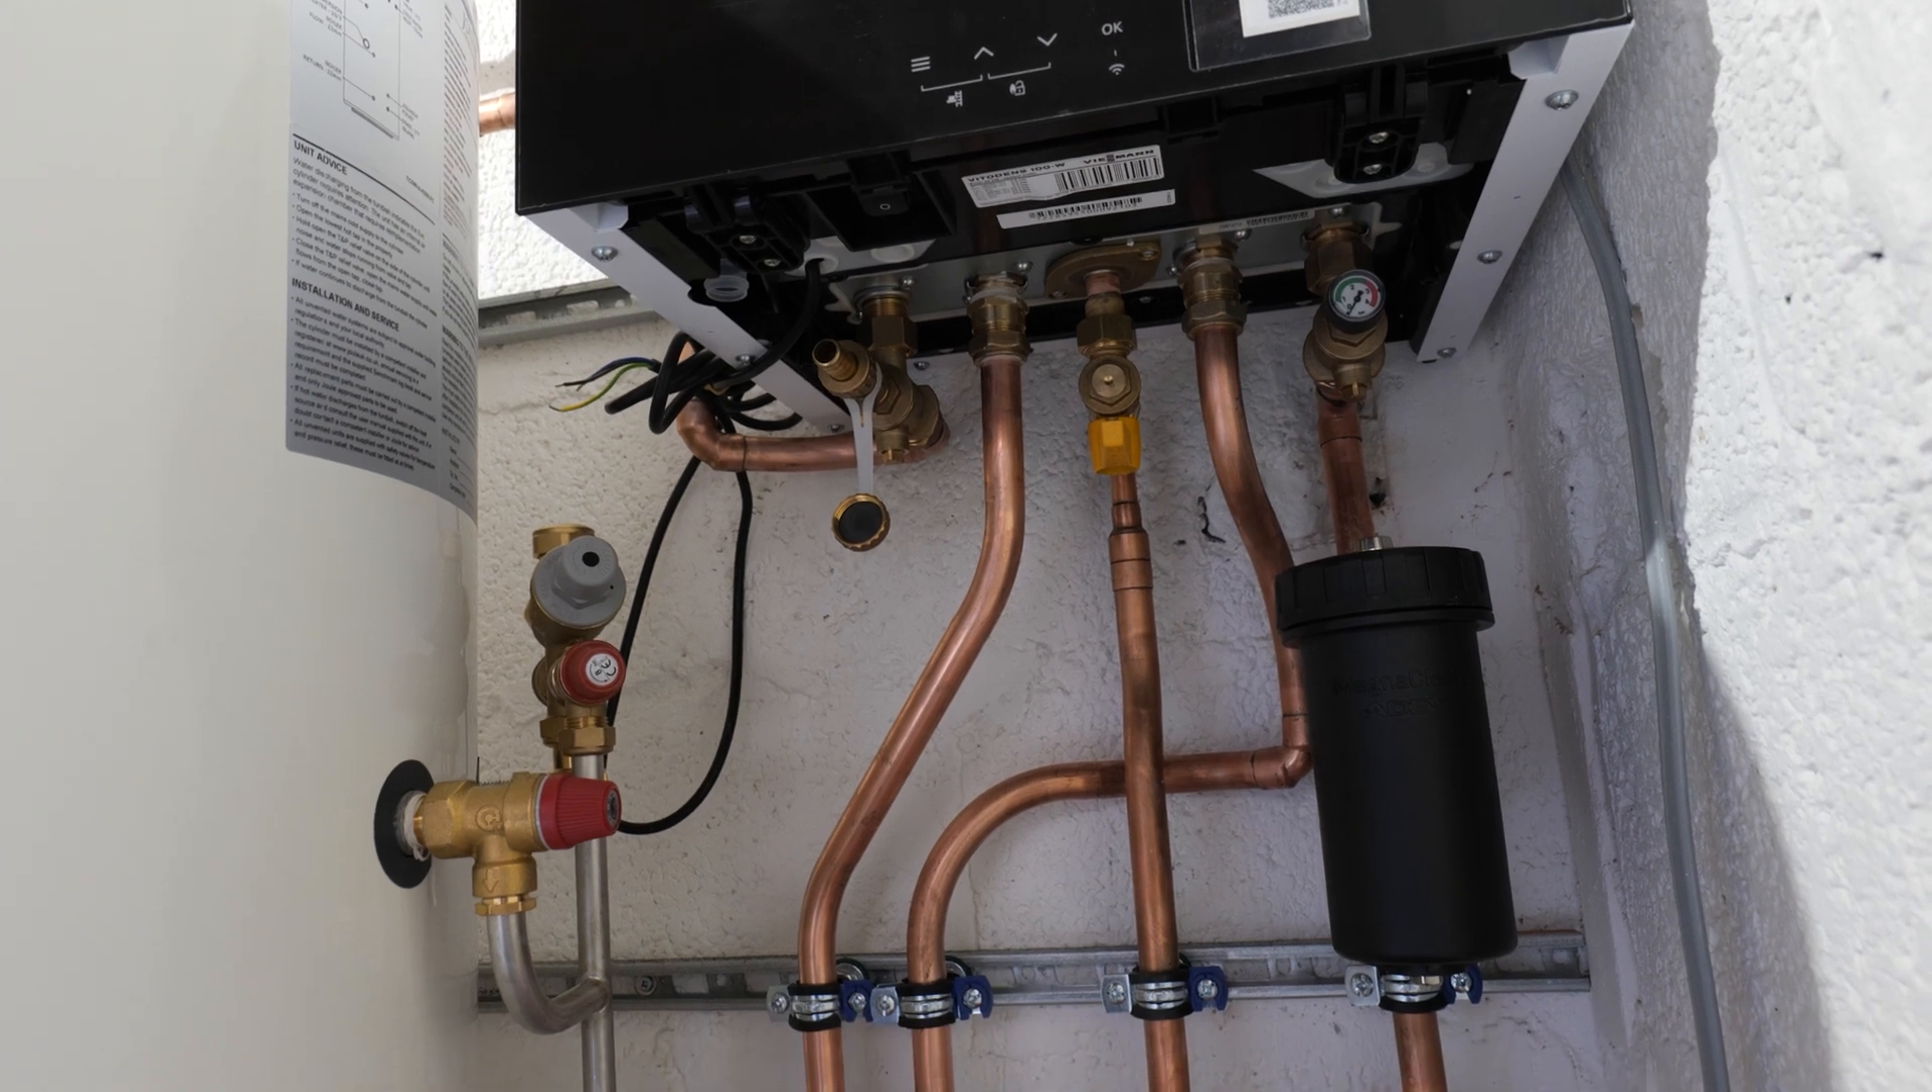Right that is the majority of the pipe work done now underneath the boiler.